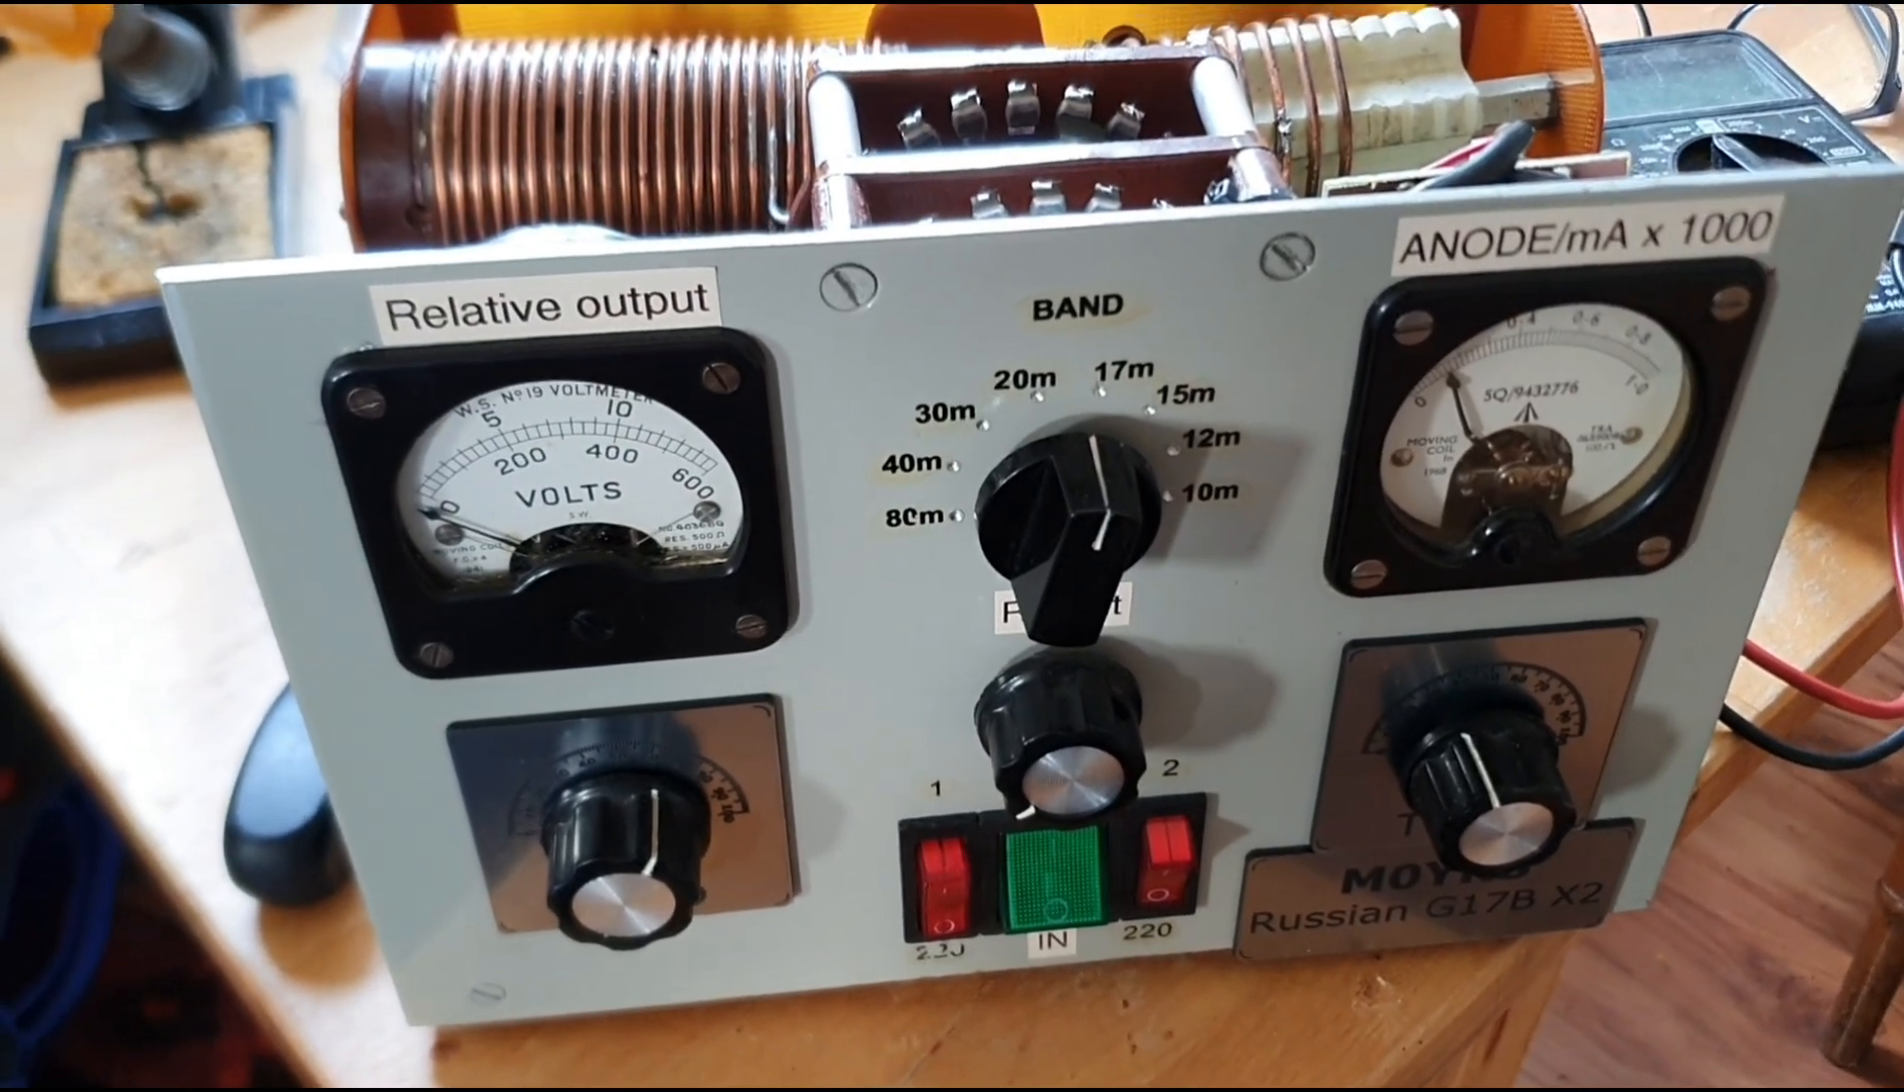So we've got the amplifier opened up at this time fully opened up taking all the casings off.